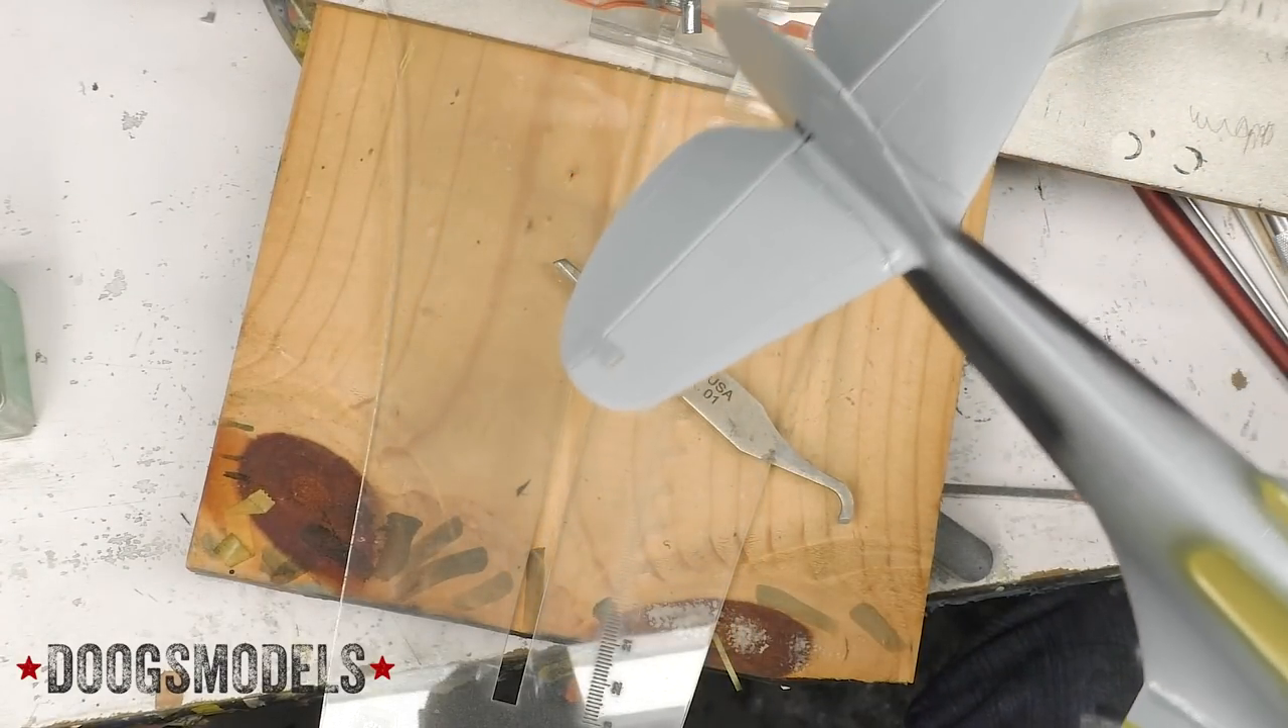So there's the rudder and the tail assembly. All in place.